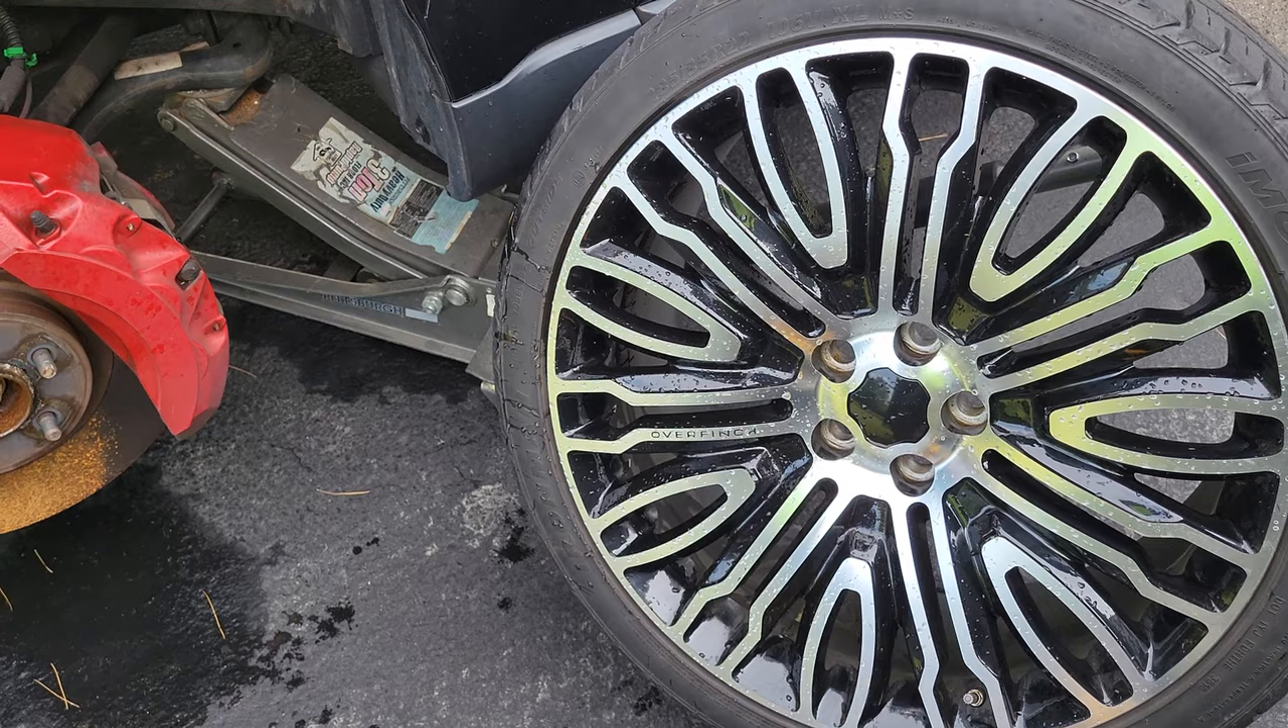Okay, so I got my wheel off.